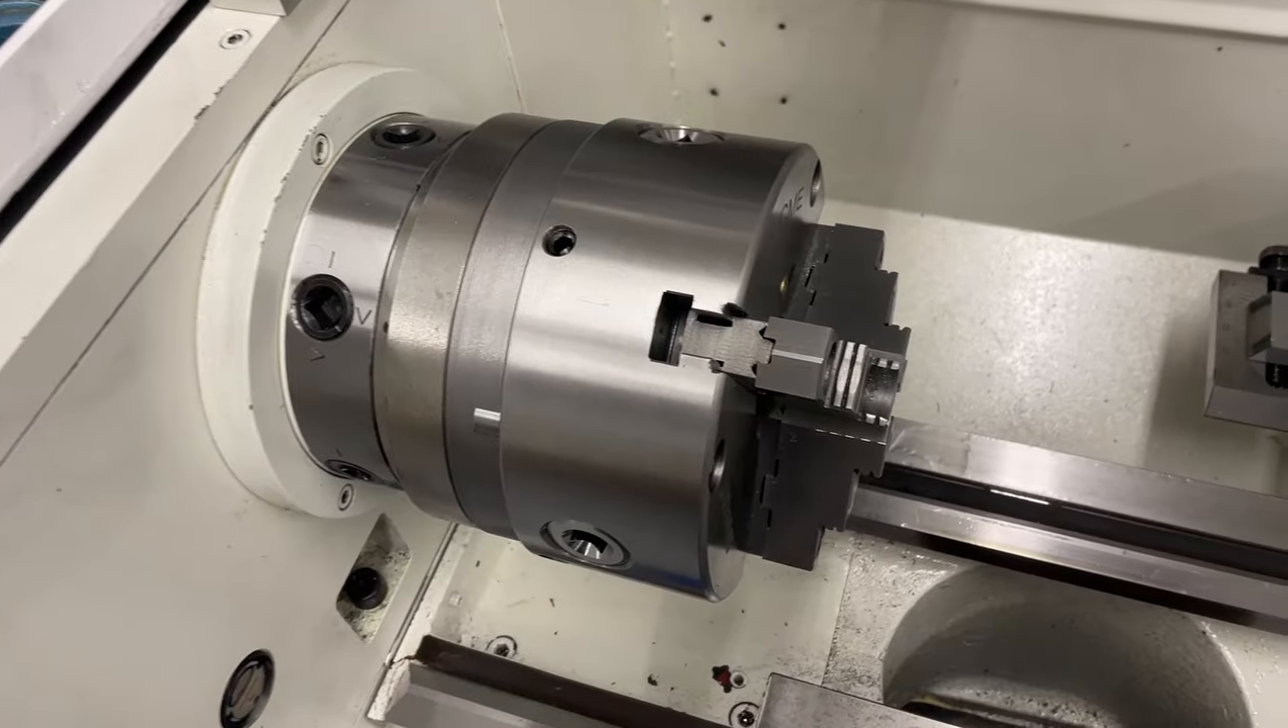I've got the chuck assembled up on the back plate and installed.